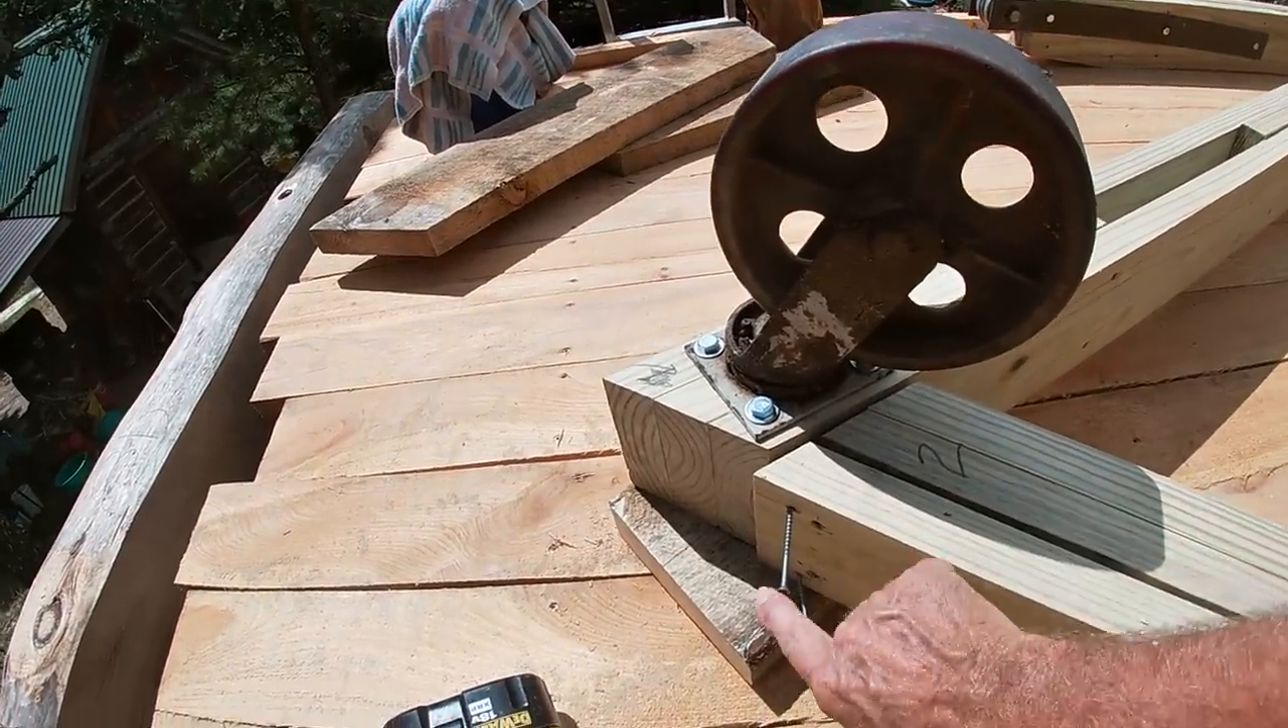I've got my casters on there and I've got them bolted on with some half inch about three-eighths lag bolts.